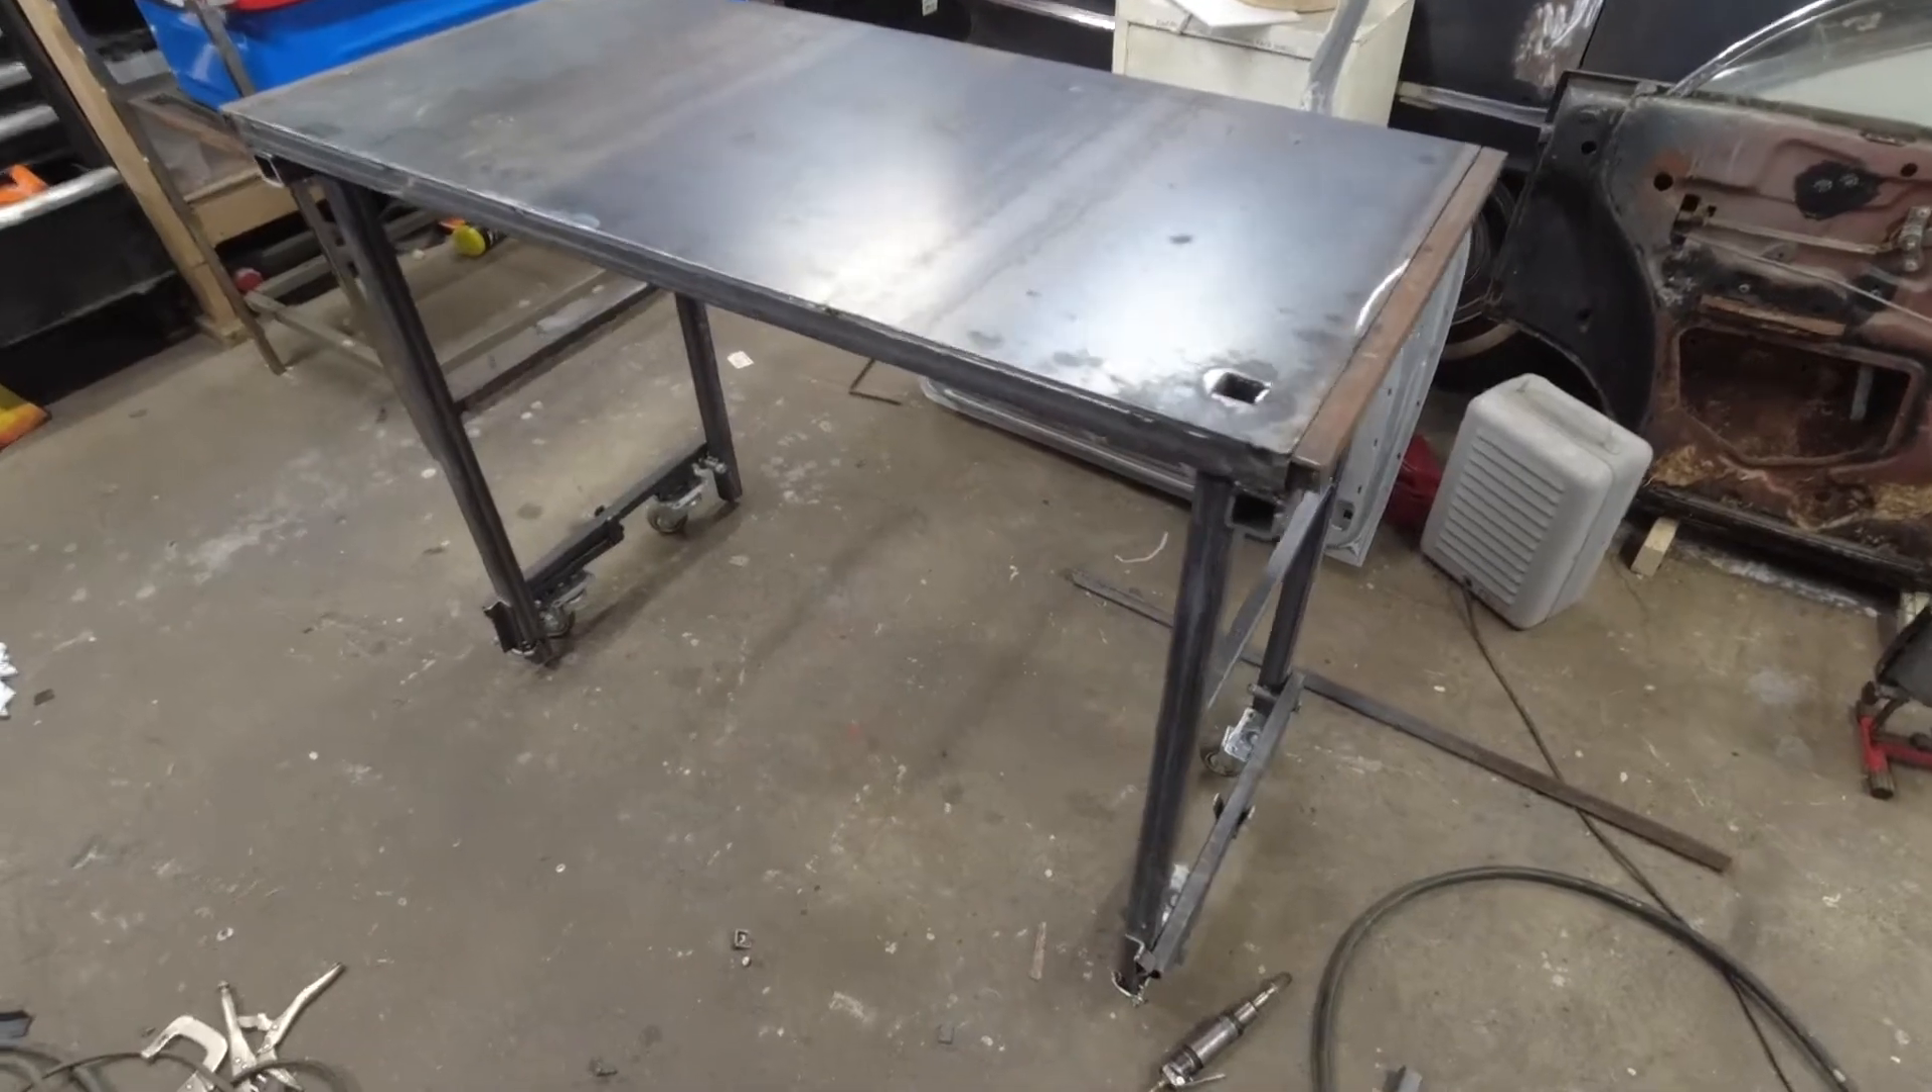Table is complete. I decided to leave out the piece of plywood and just weld the top on.